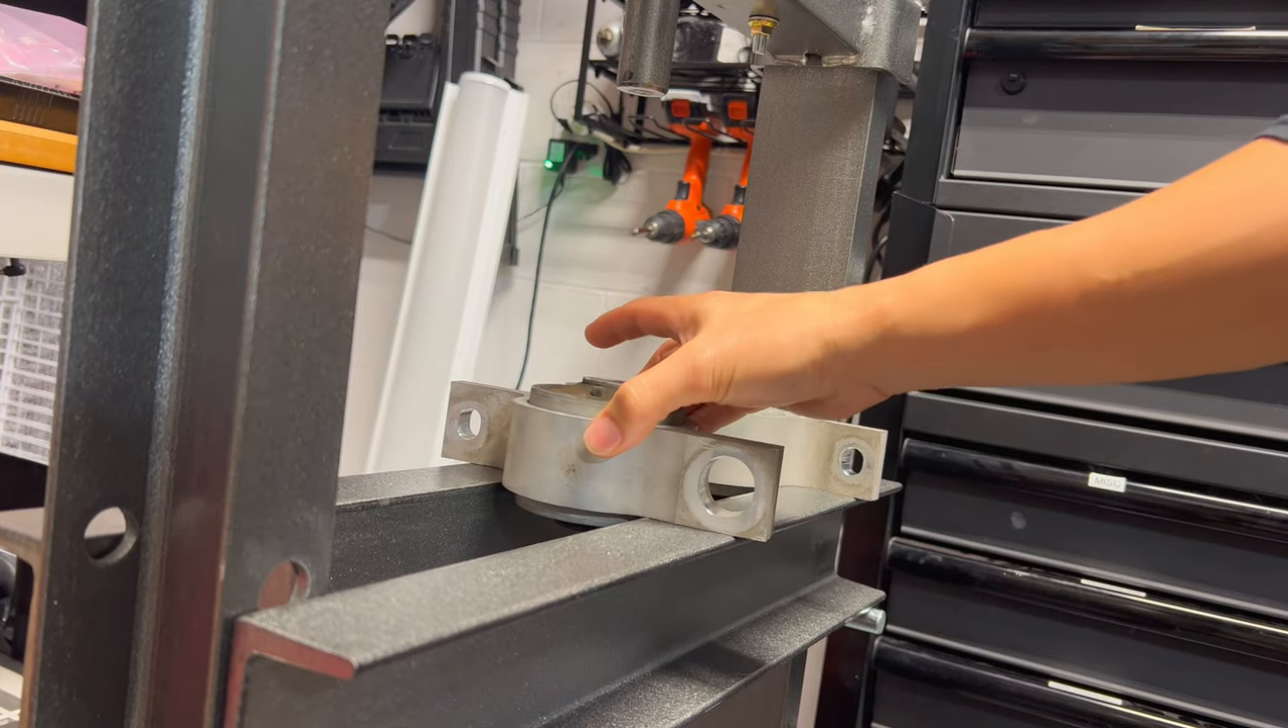So we got it over here on our press now, and this thing fits perfectly in between this 12 -ton press from Harbor Freight.